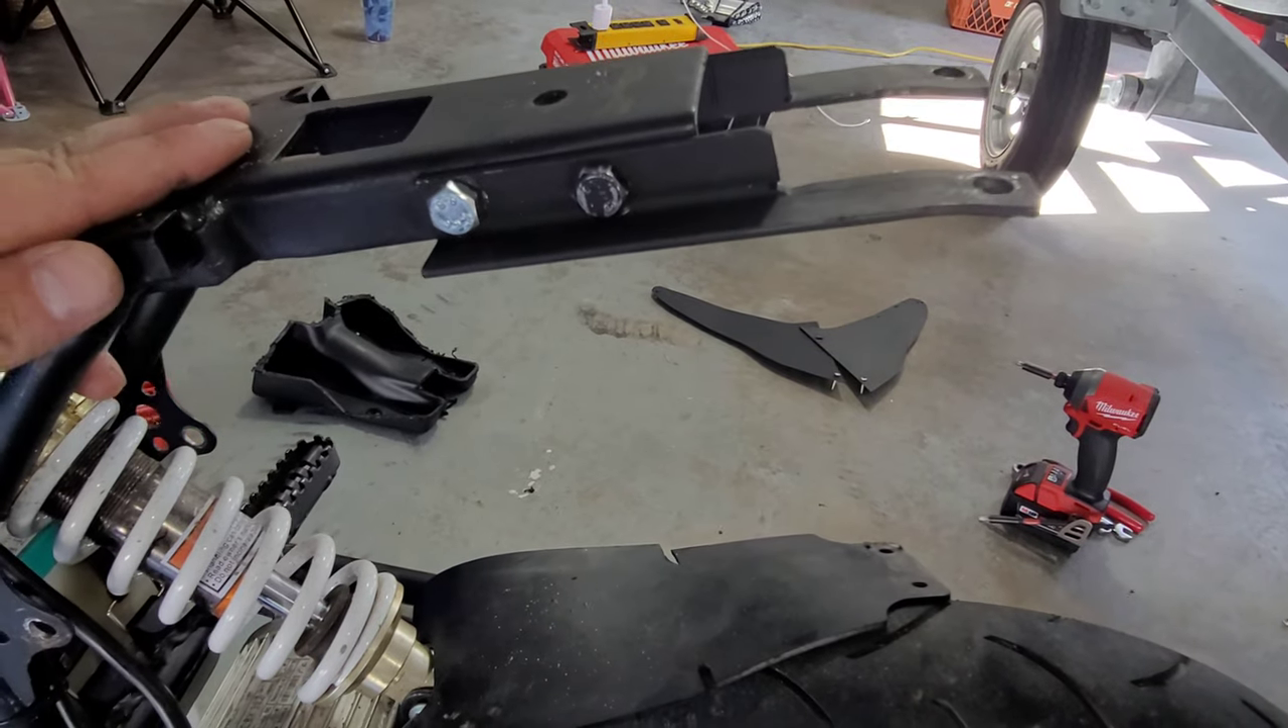So this is what you should end up with with your frame extensions. We've got two bolts right here.